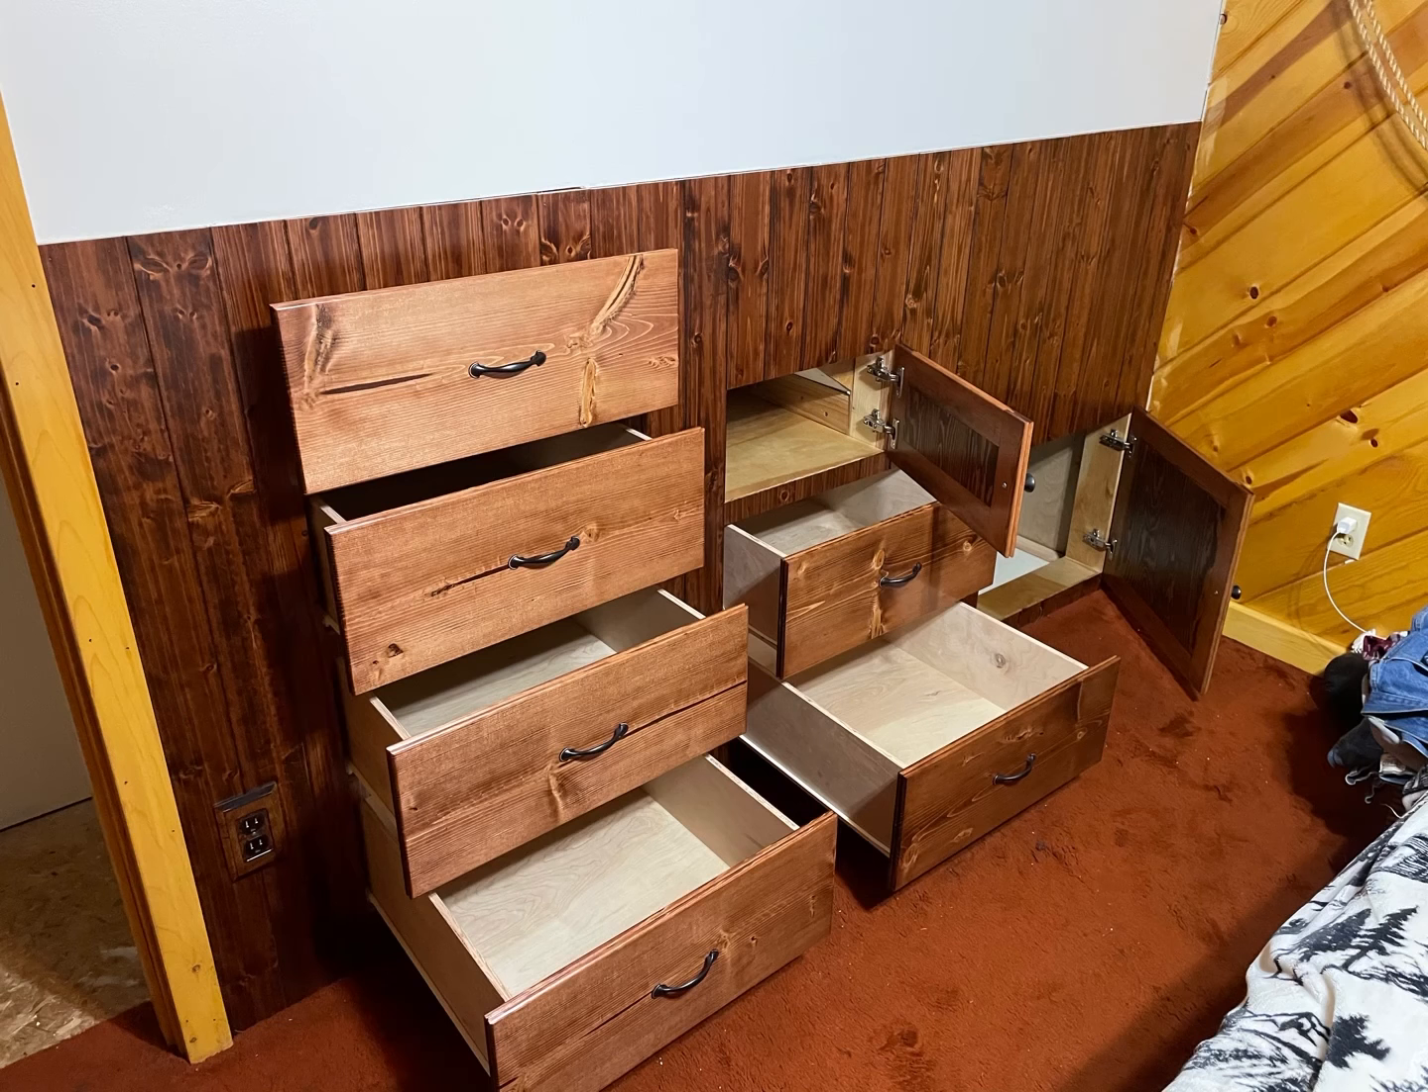So my dresser drawer fronts are made and routered and all put together.